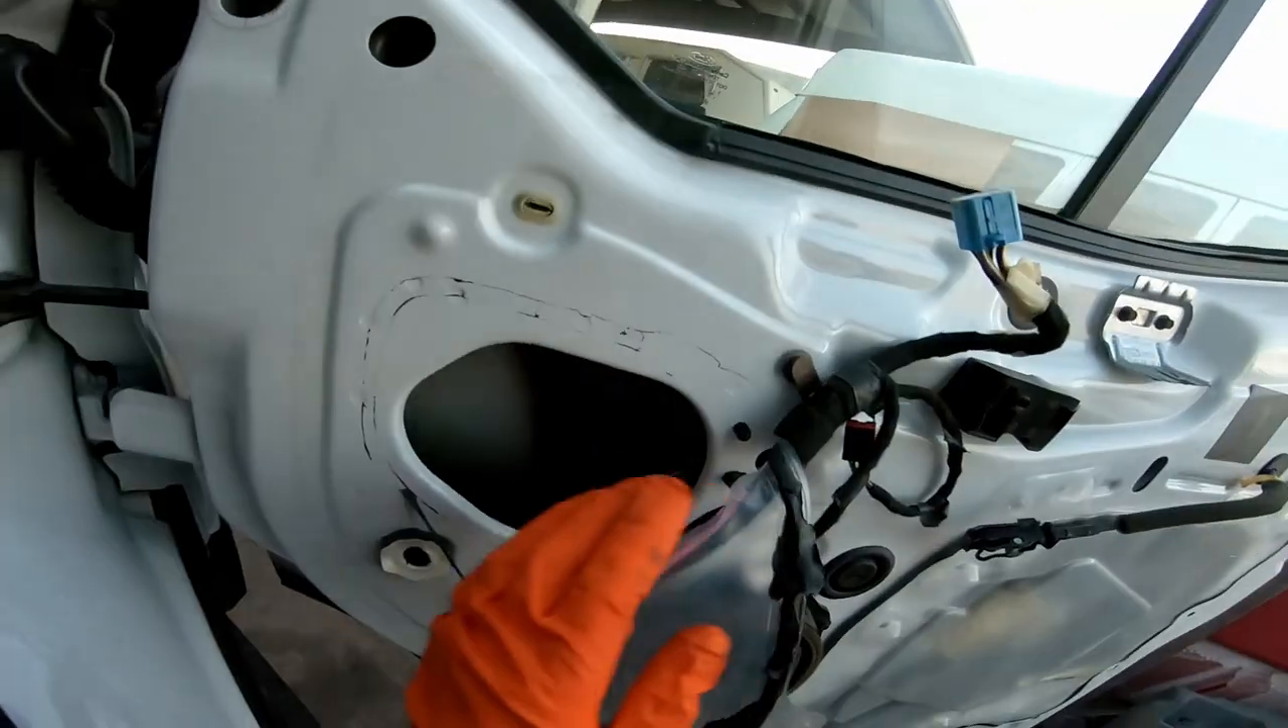Now the door panel is off the door.